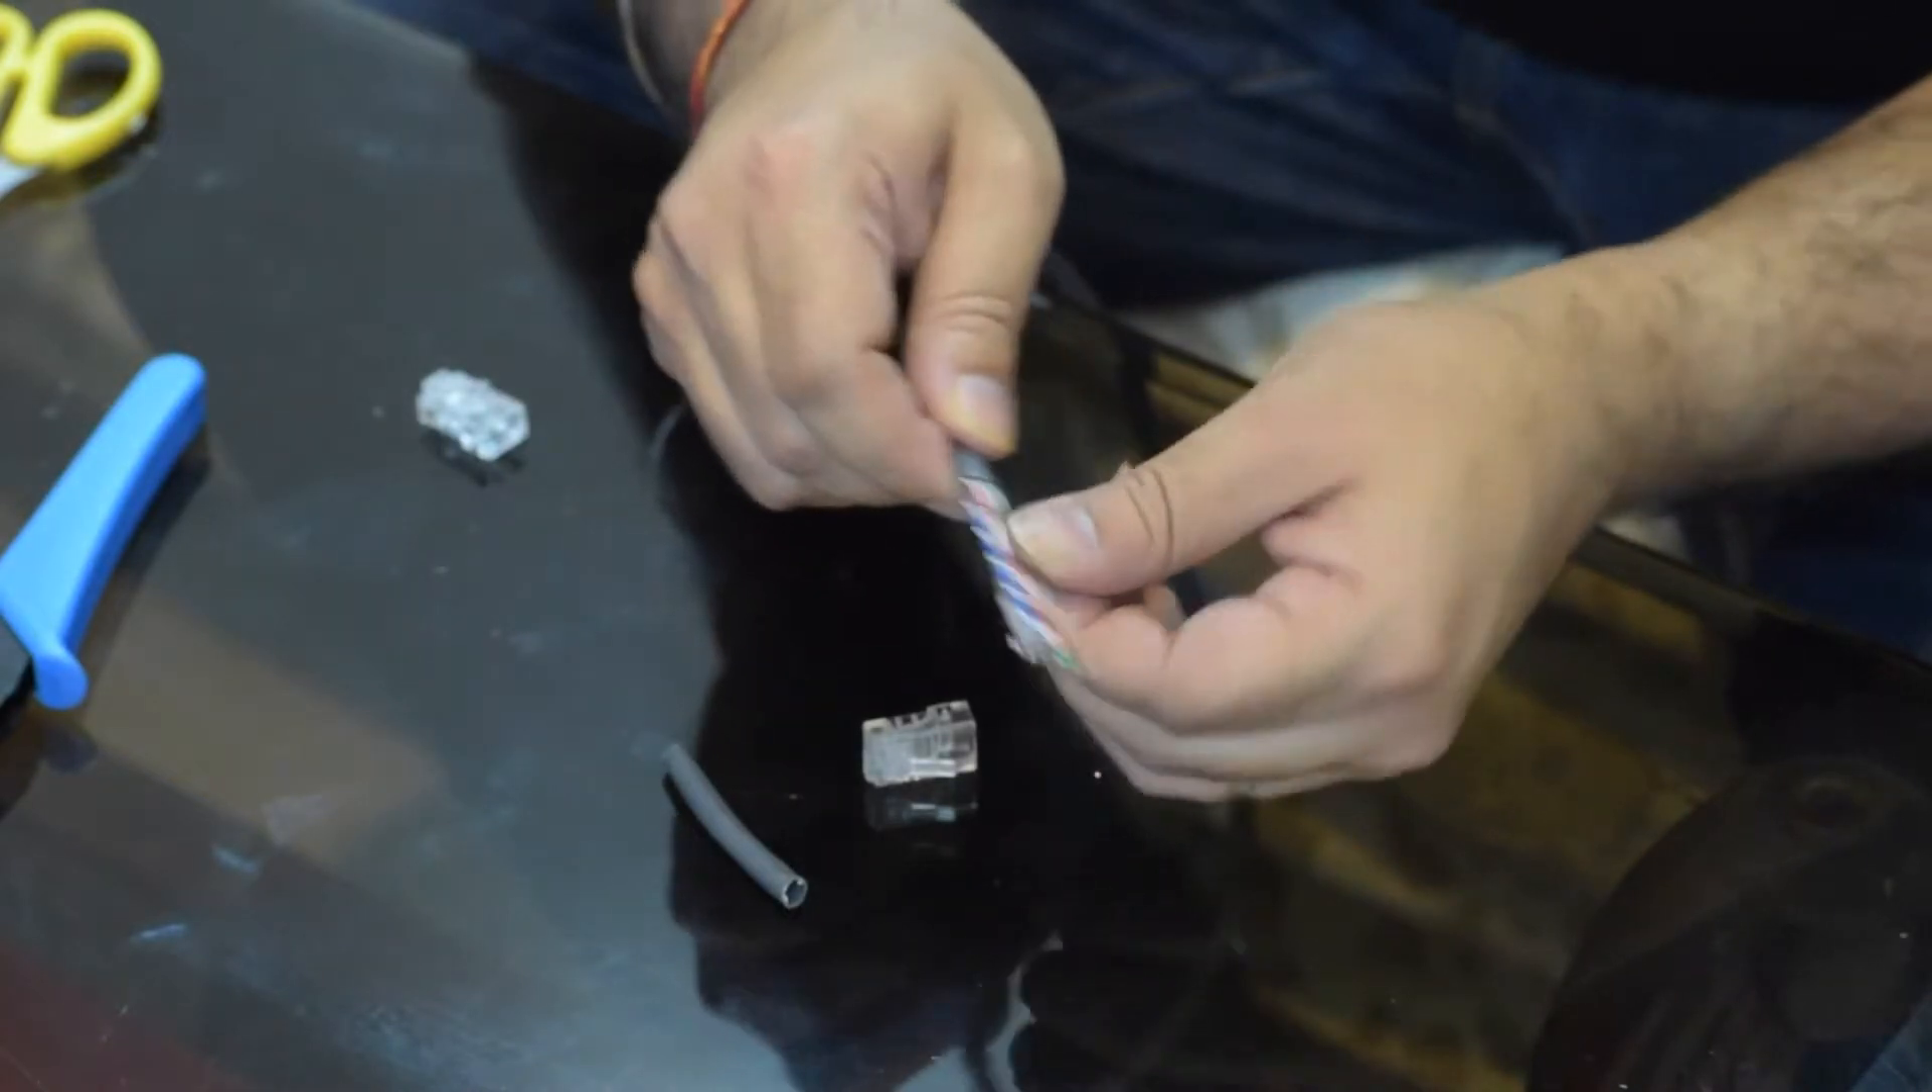And now we've removed the outer cable.